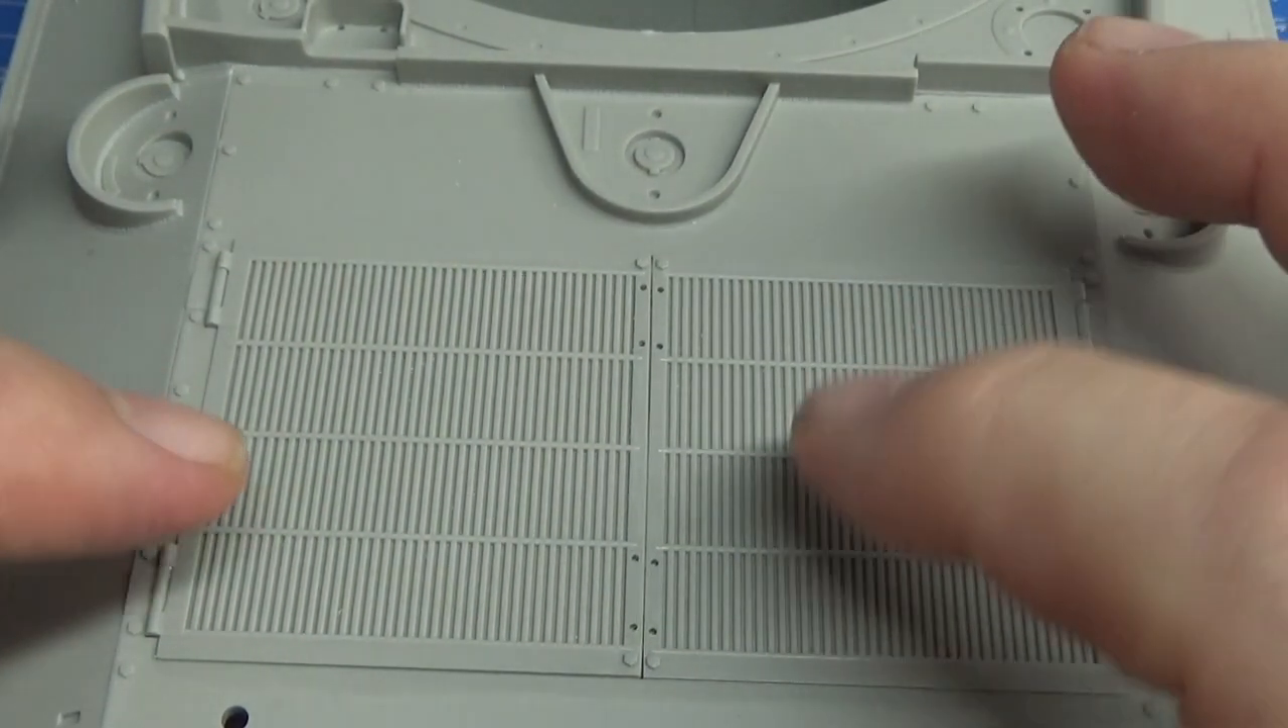The major construction is finished on the rear deck i've put in the two engine plates.